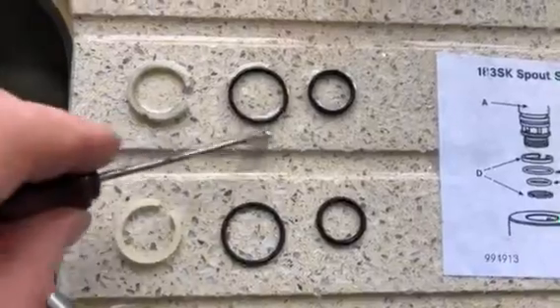So I've removed the o-rings.